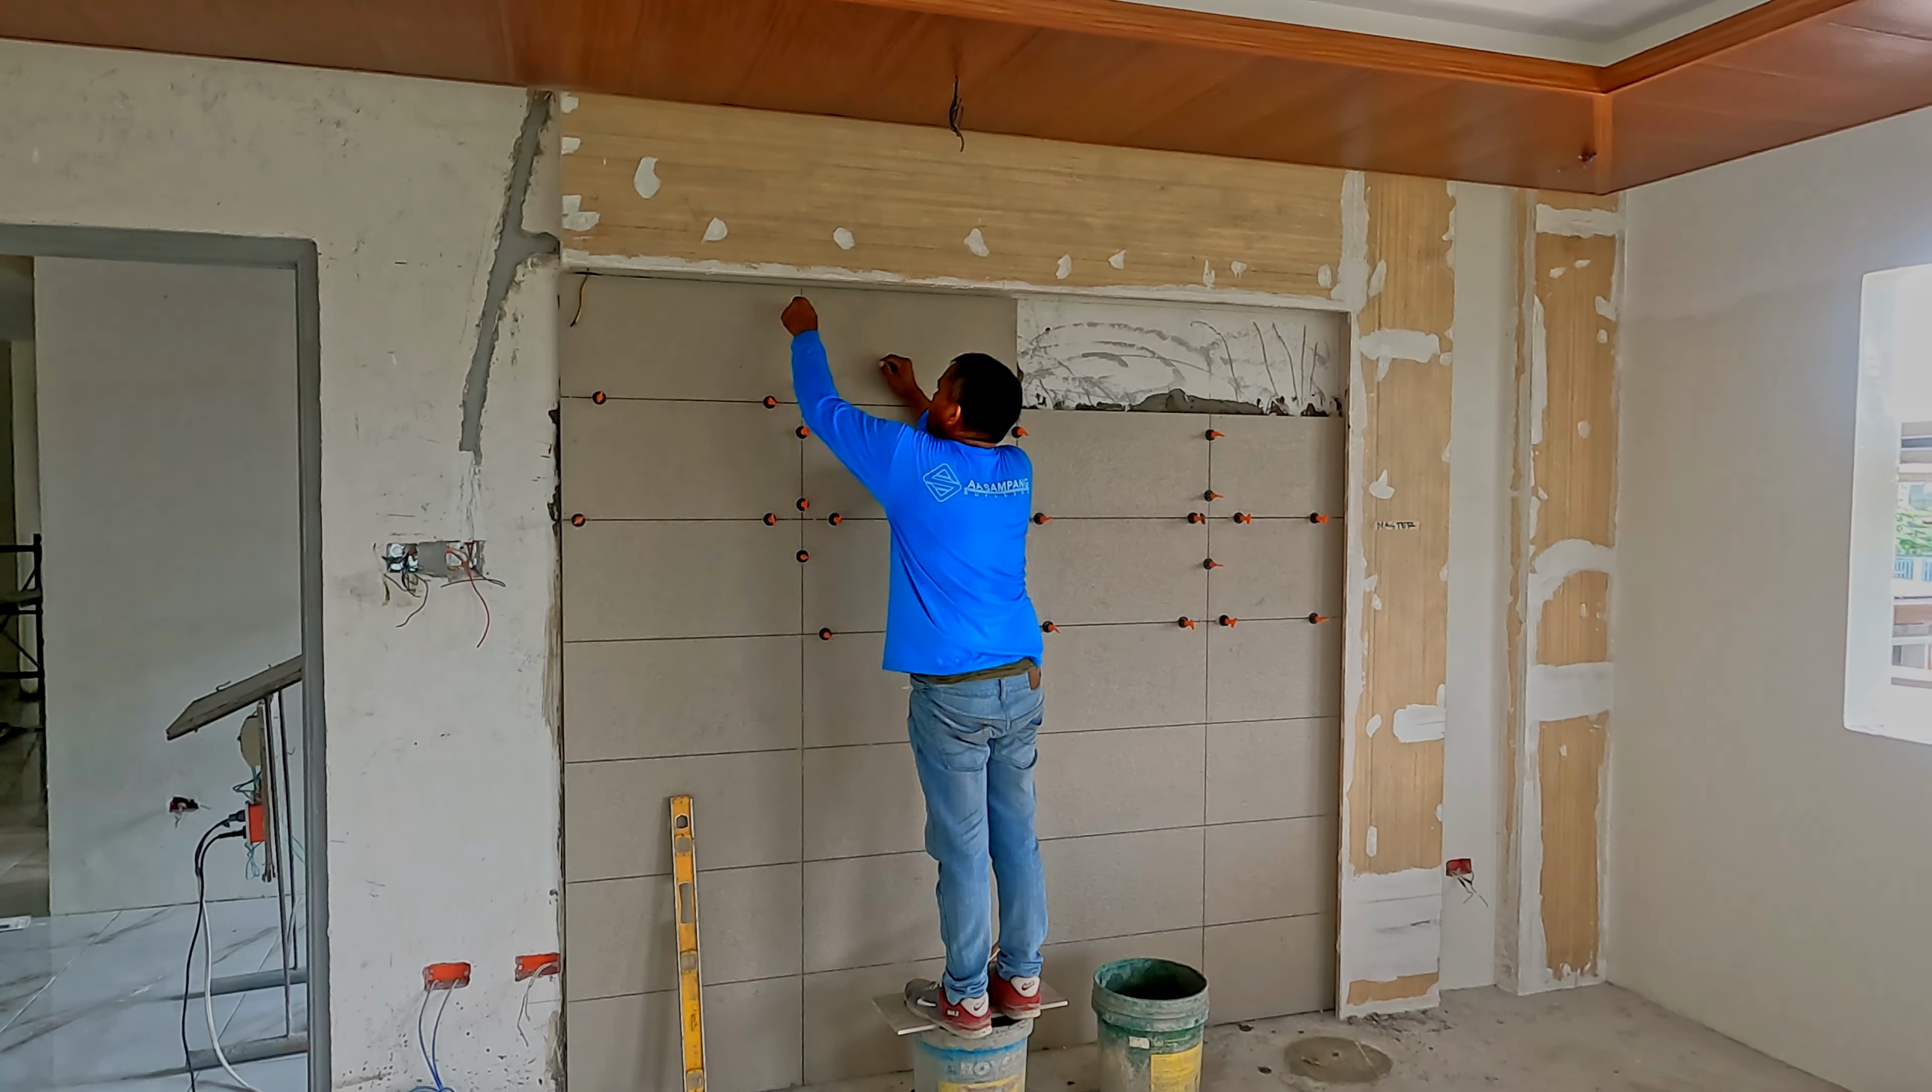In the master bedroom, Mr. Ernie has almost finished these tiles on the wall where the bedhead will be. After he's just secured these in place, just two to go.